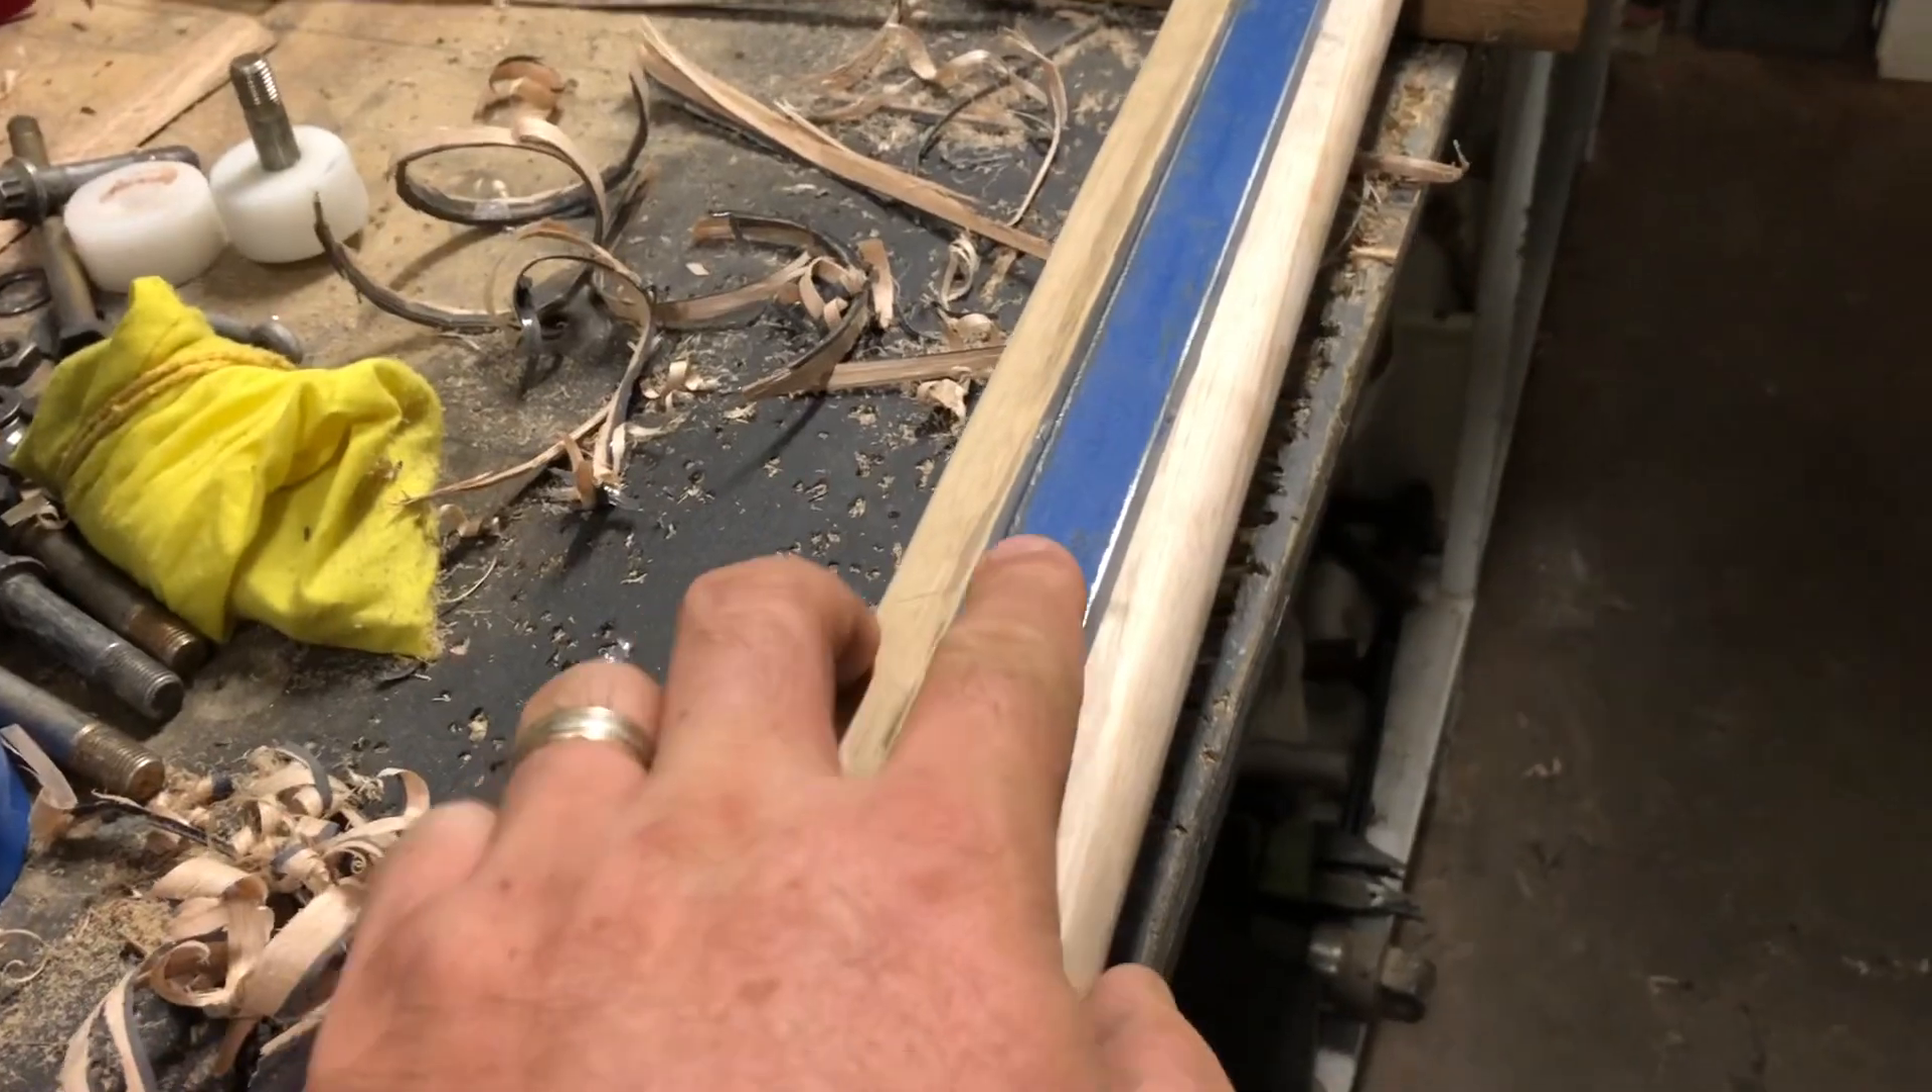So there's the leading edge and trailing edge um timber strips glued to the wing strut.